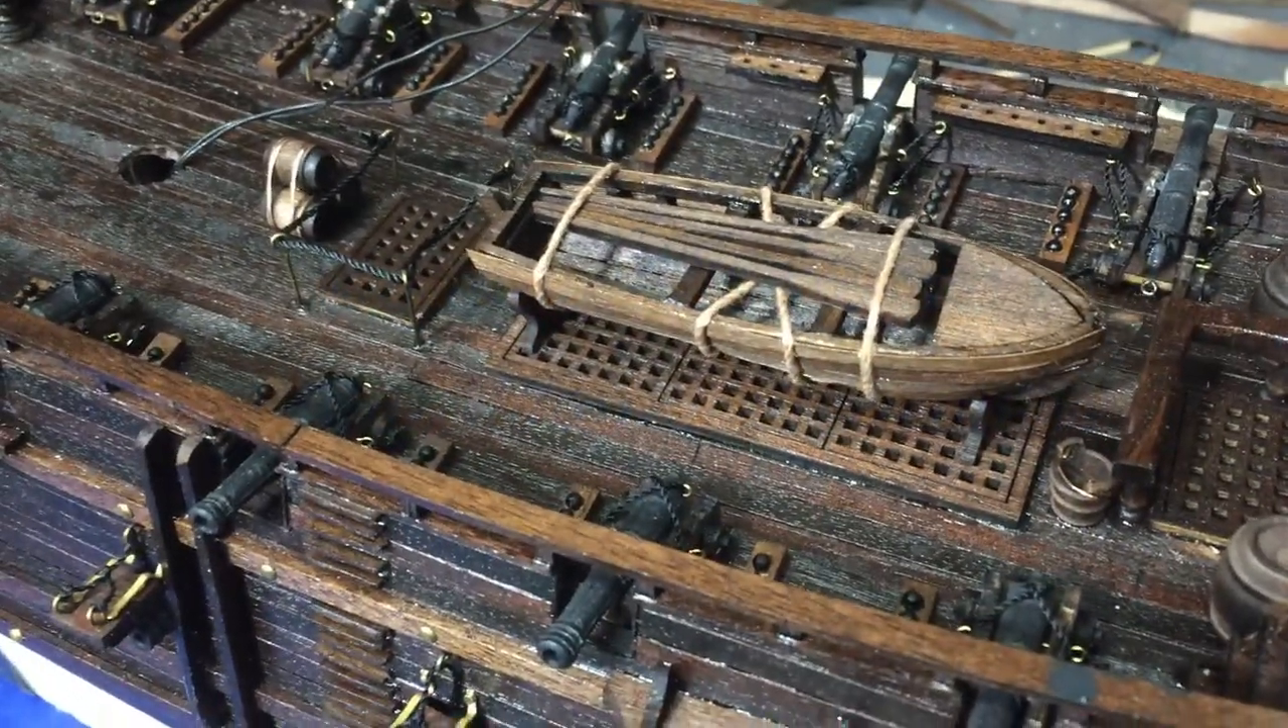Lifeboat's complete and in place.